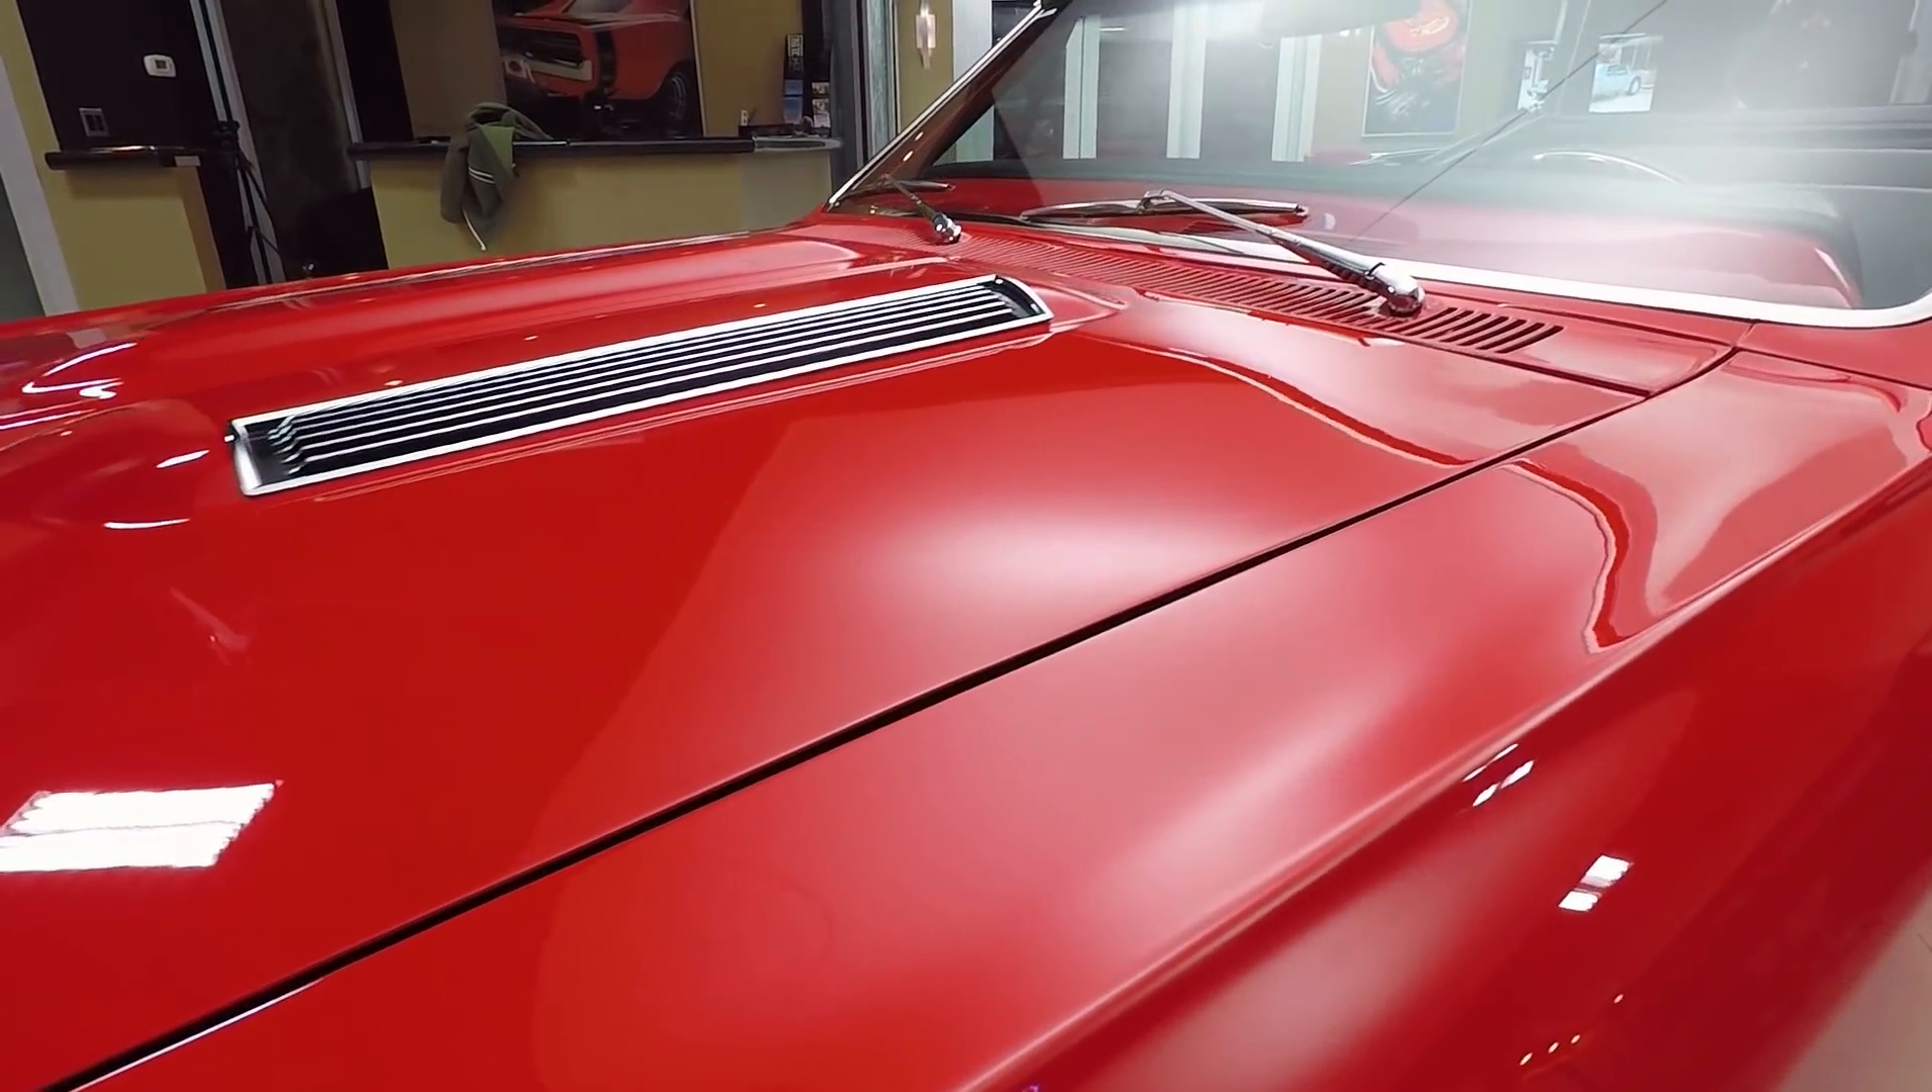That hood fits nearly perfect. That line is maybe just a tiny bit tighter in the front than it is the back, but it is perfectly flush with that front fender.